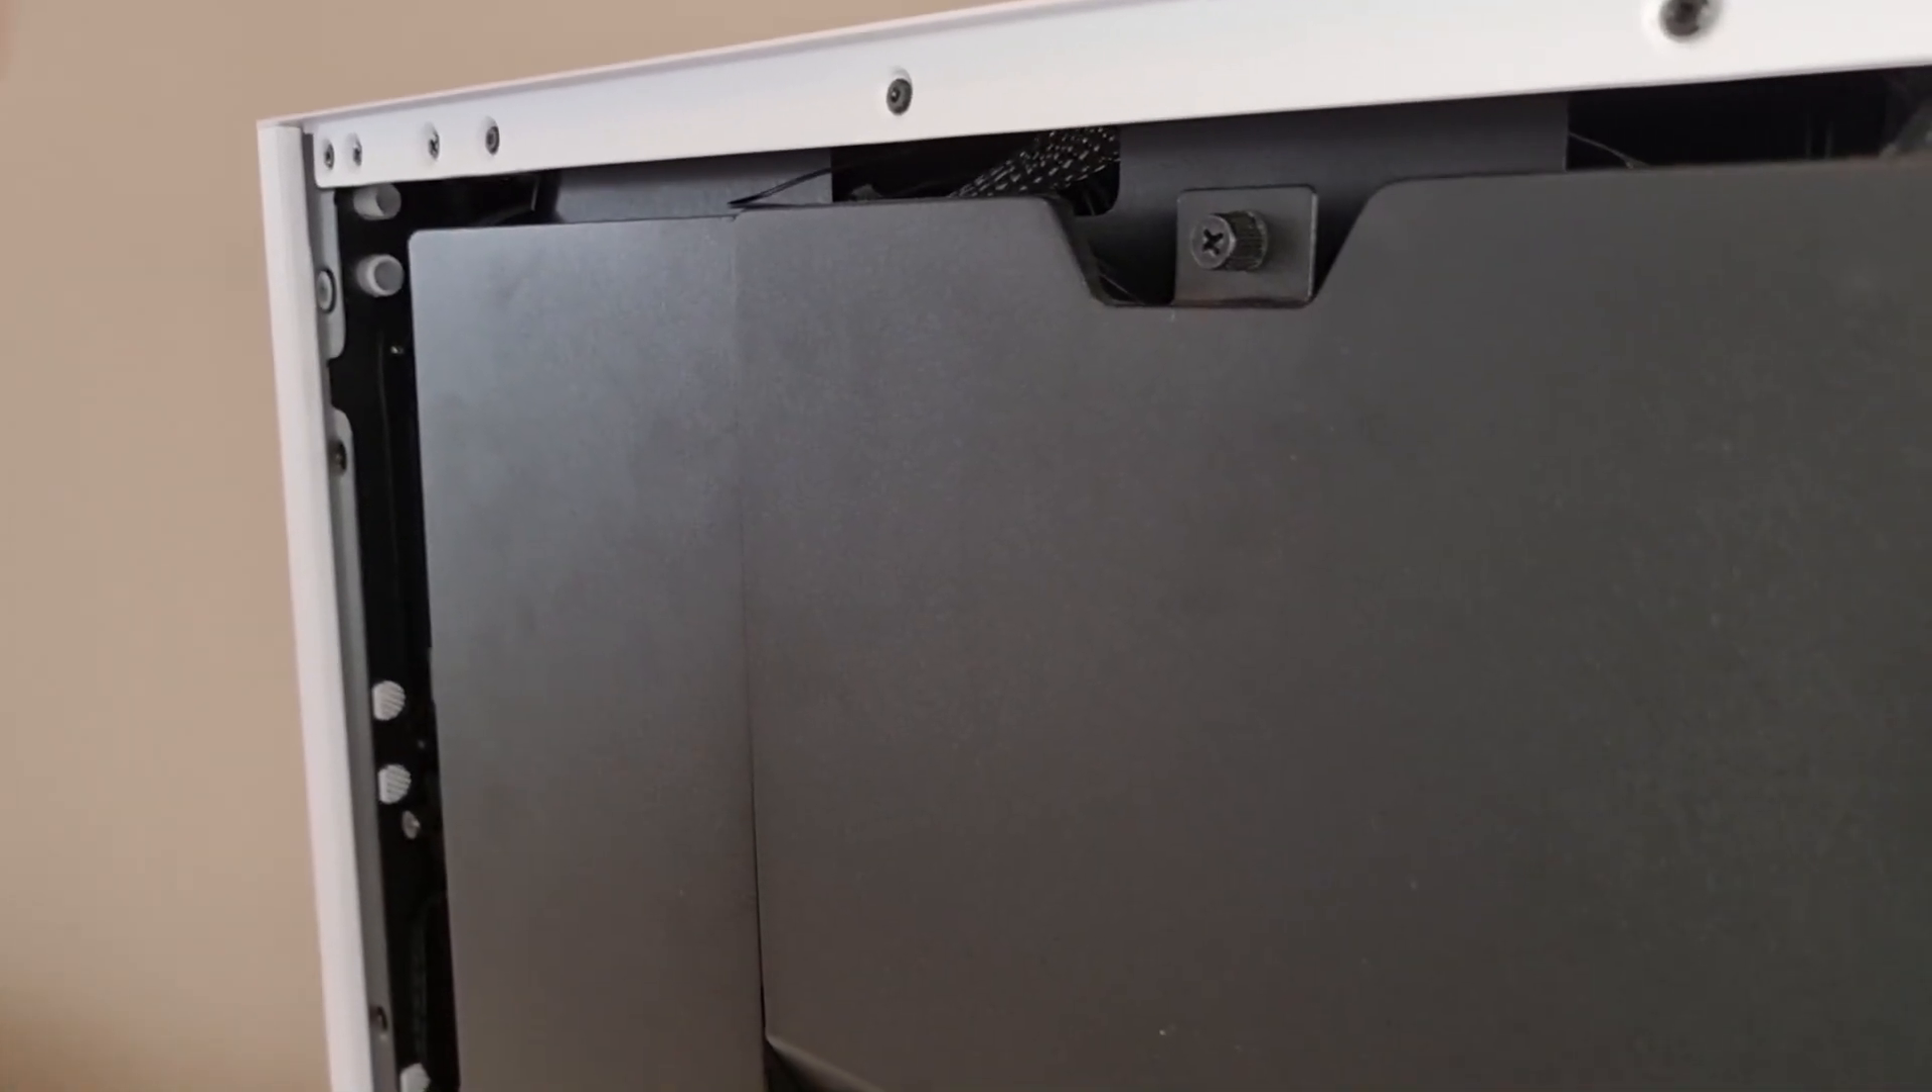Now I've put all the panels back on, hiding all the cables.